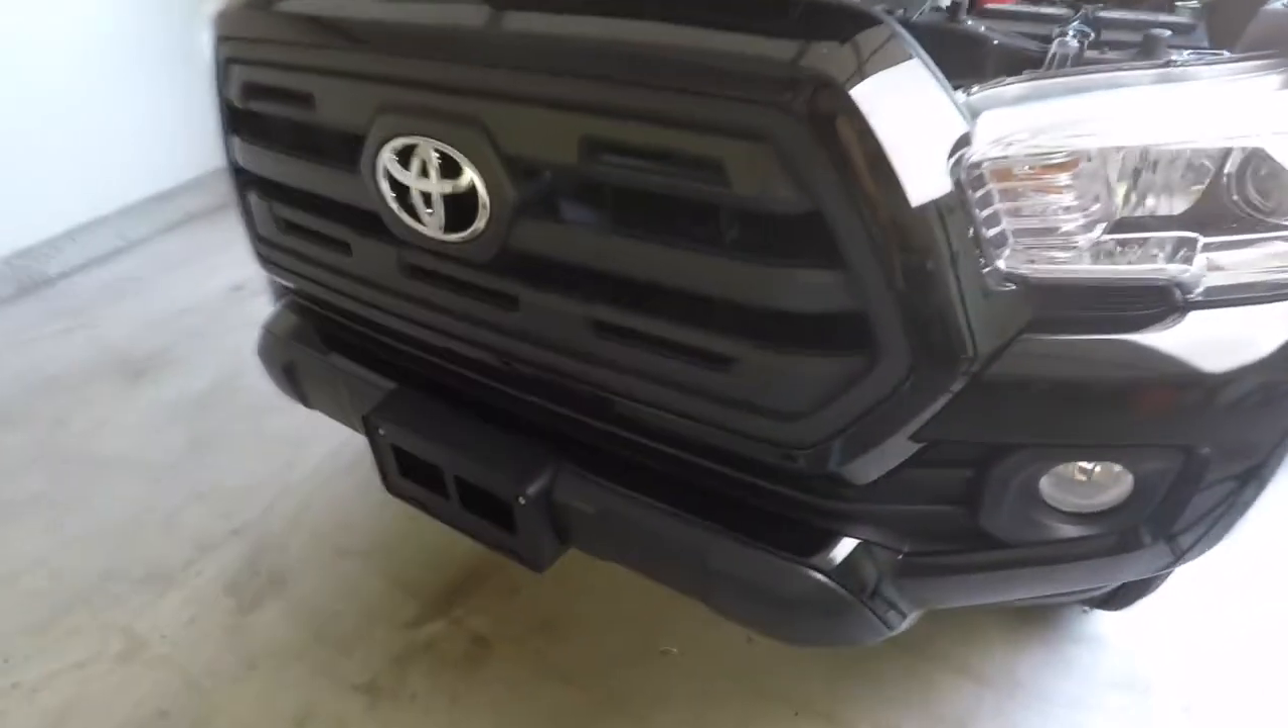The grill is back on, looking slick.